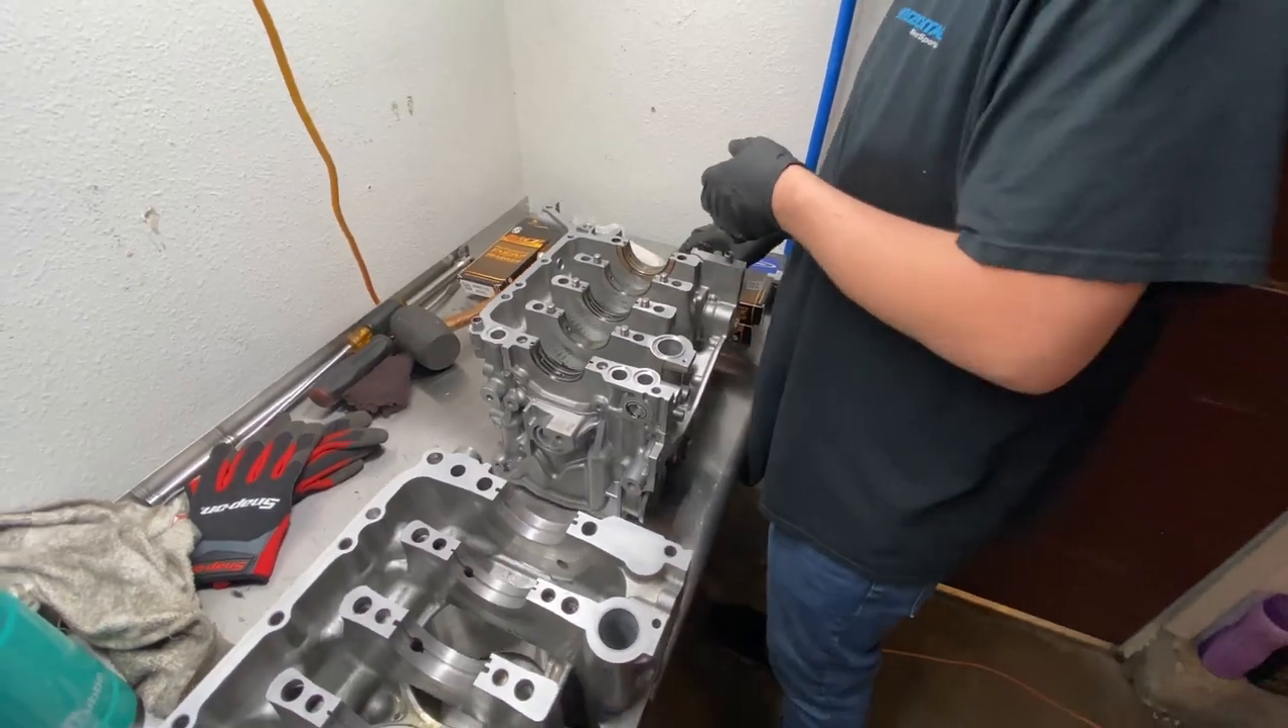We're not going to be putting the crank in it yet or putting assembly lube or silicone on the block yet.